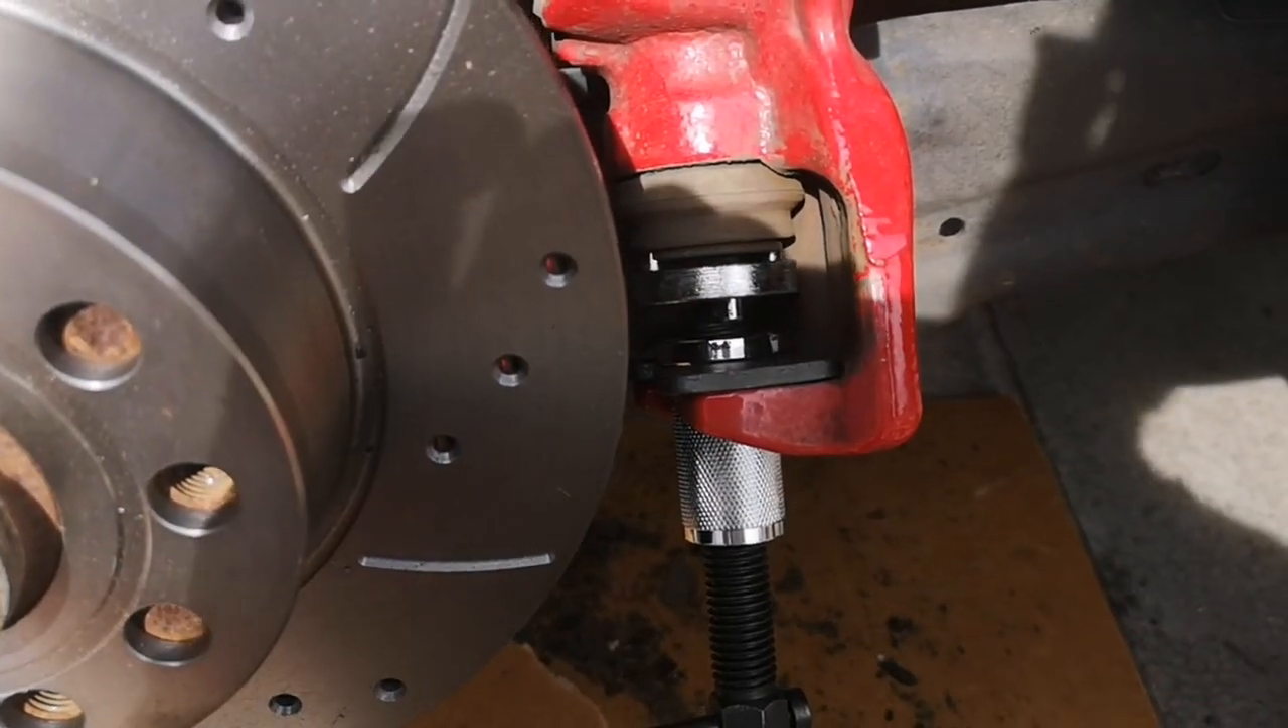I've also put the piston rewind tool in place. Just so you can see how that sort of attaches on.